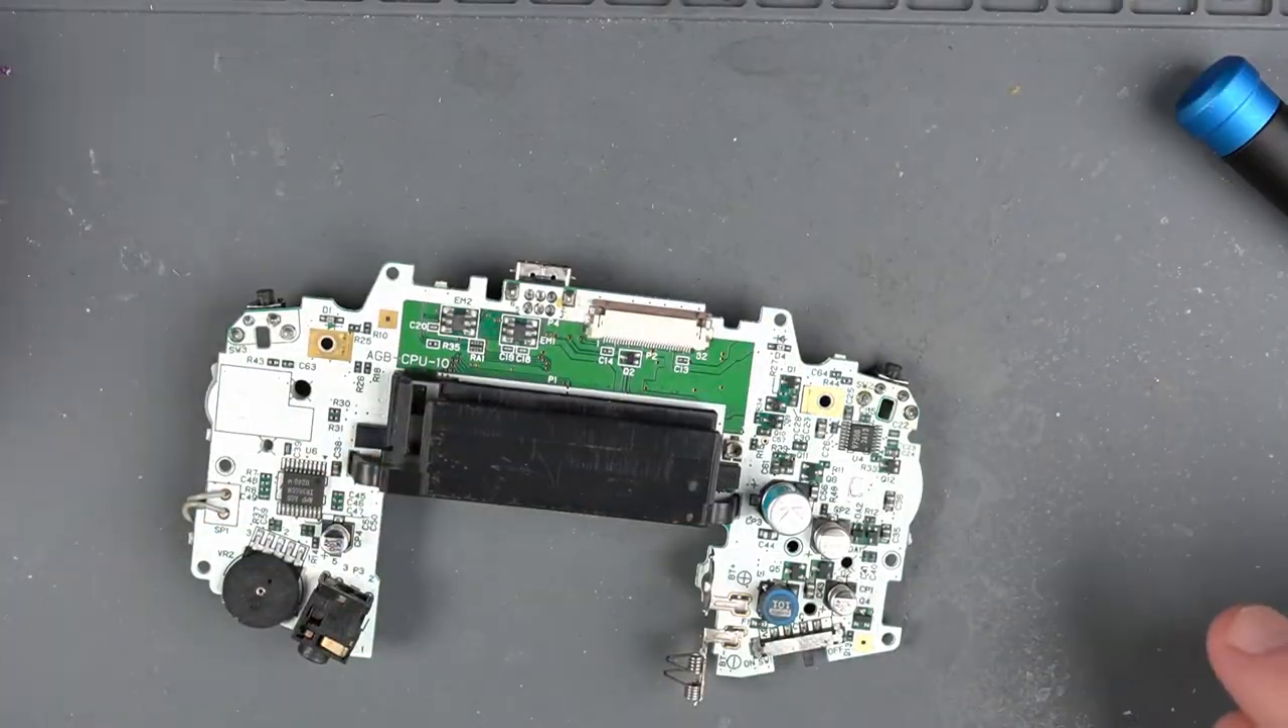All right we took the board out of the case.